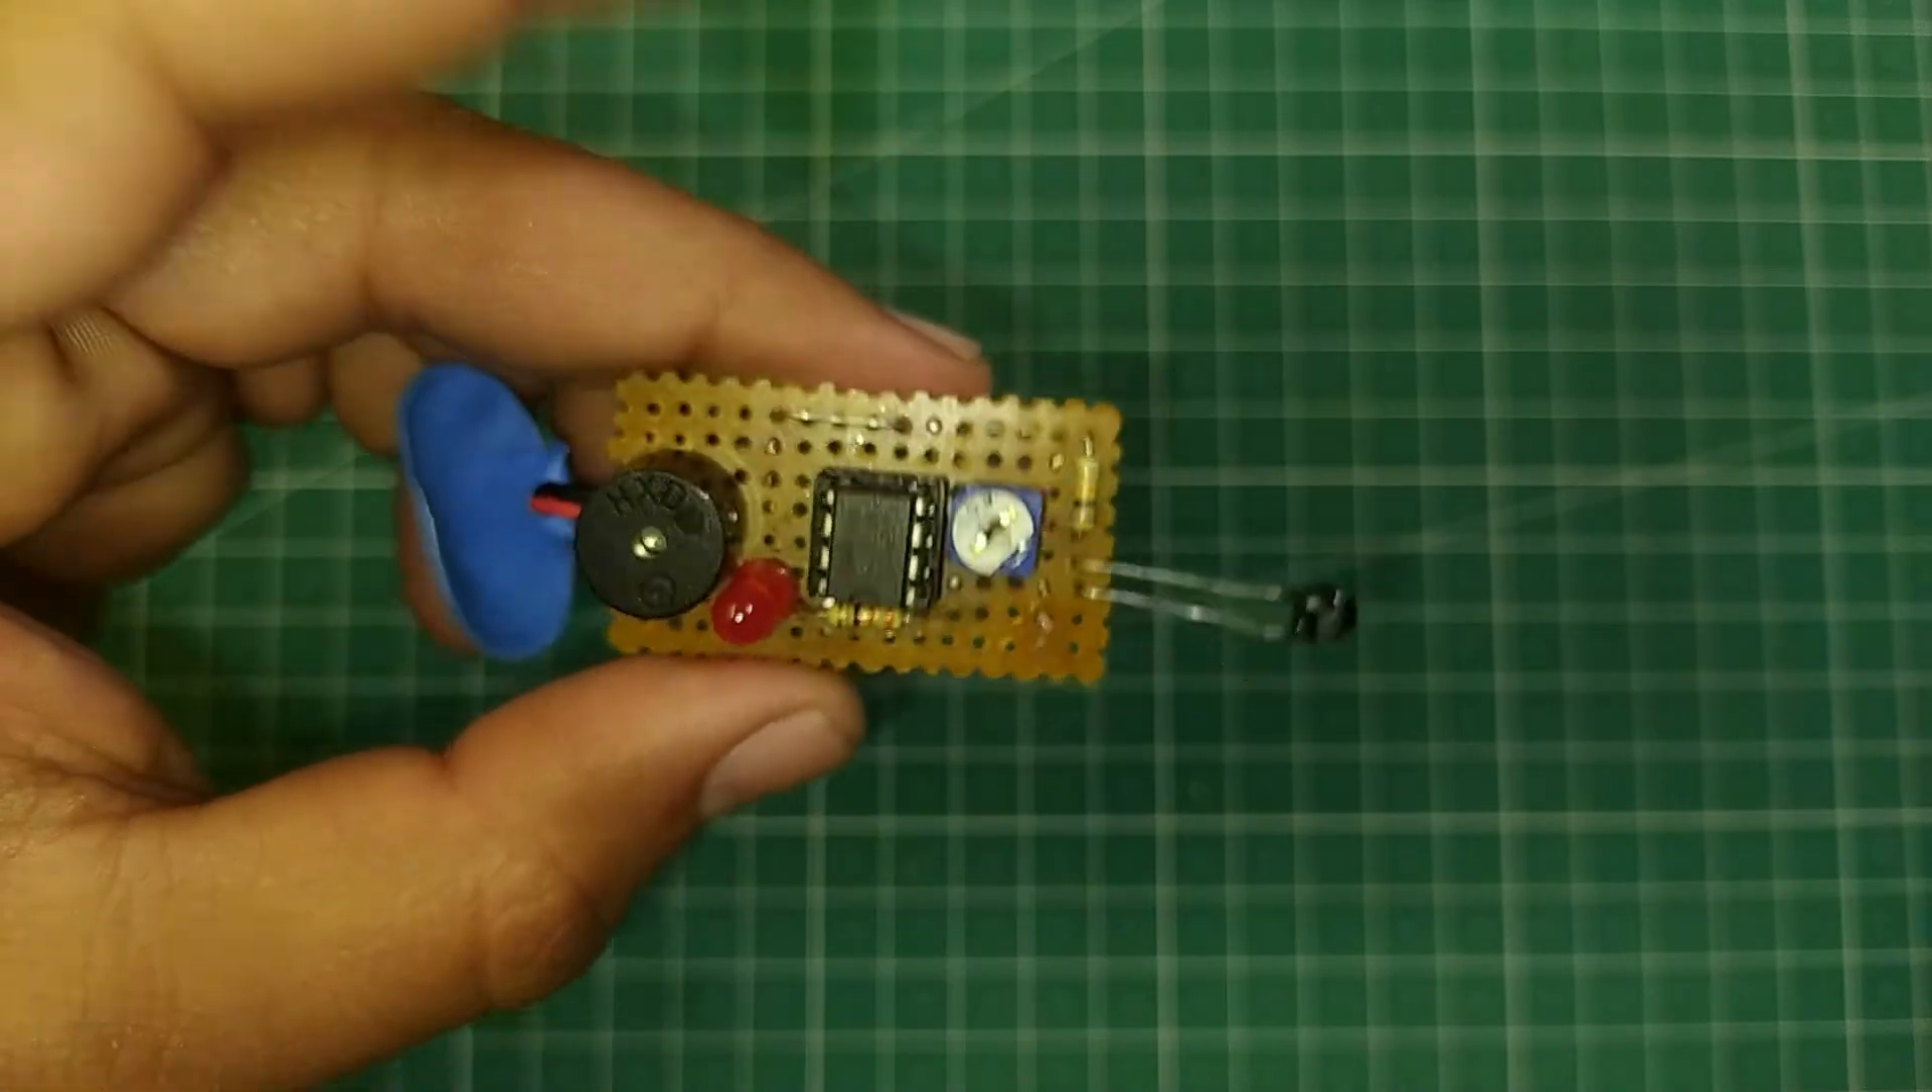यह देखे दोस्तों सर्किट हमने कंप्लीट कर दिया है, और इसके उपर हमने आईसी भी लगा दी है।